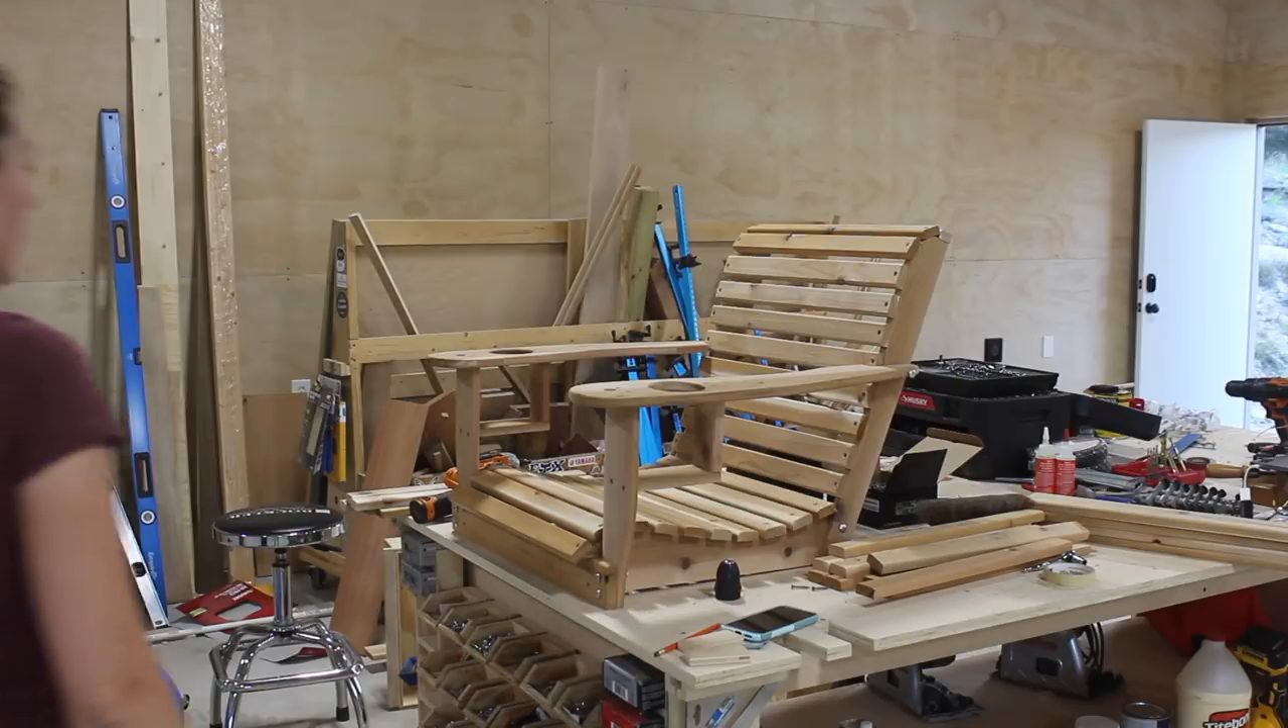There we go folks, one porch swing, body done.